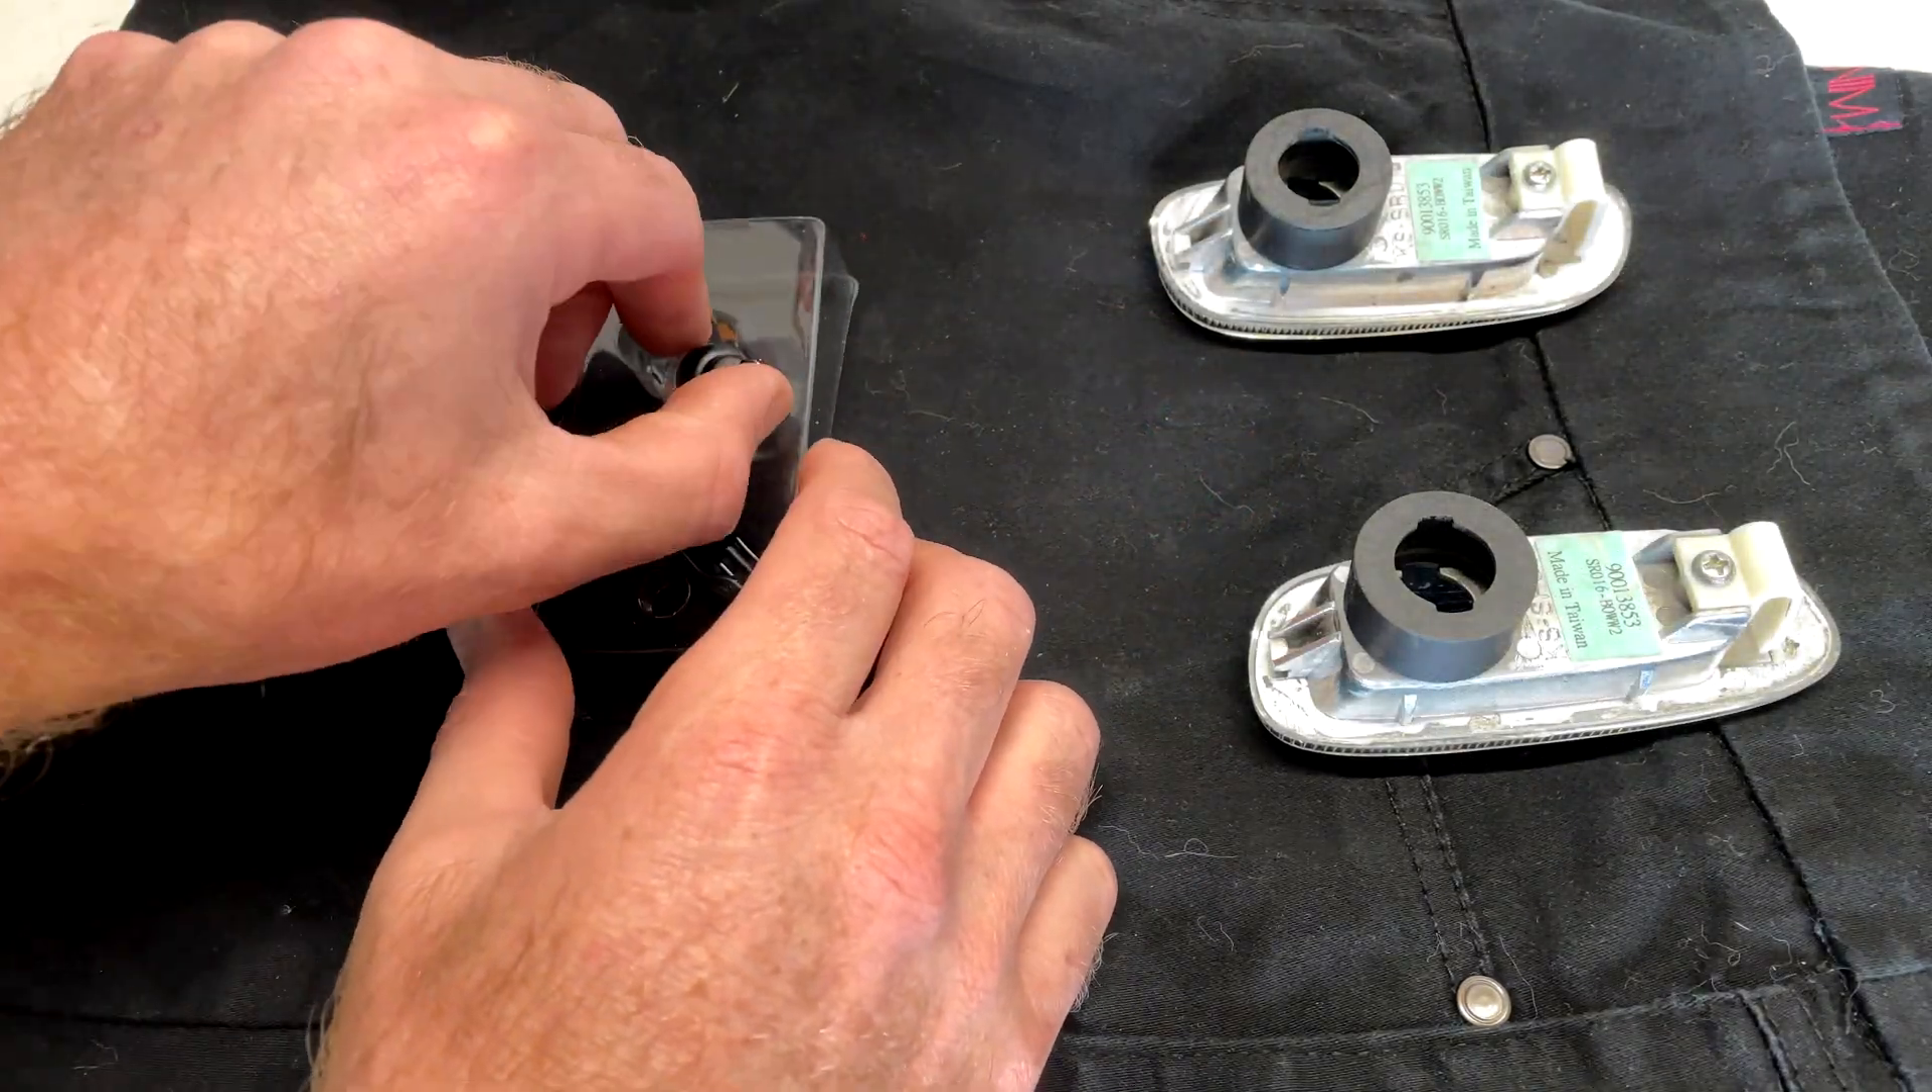The glue's dried and our adapters are attached to our lamps now.